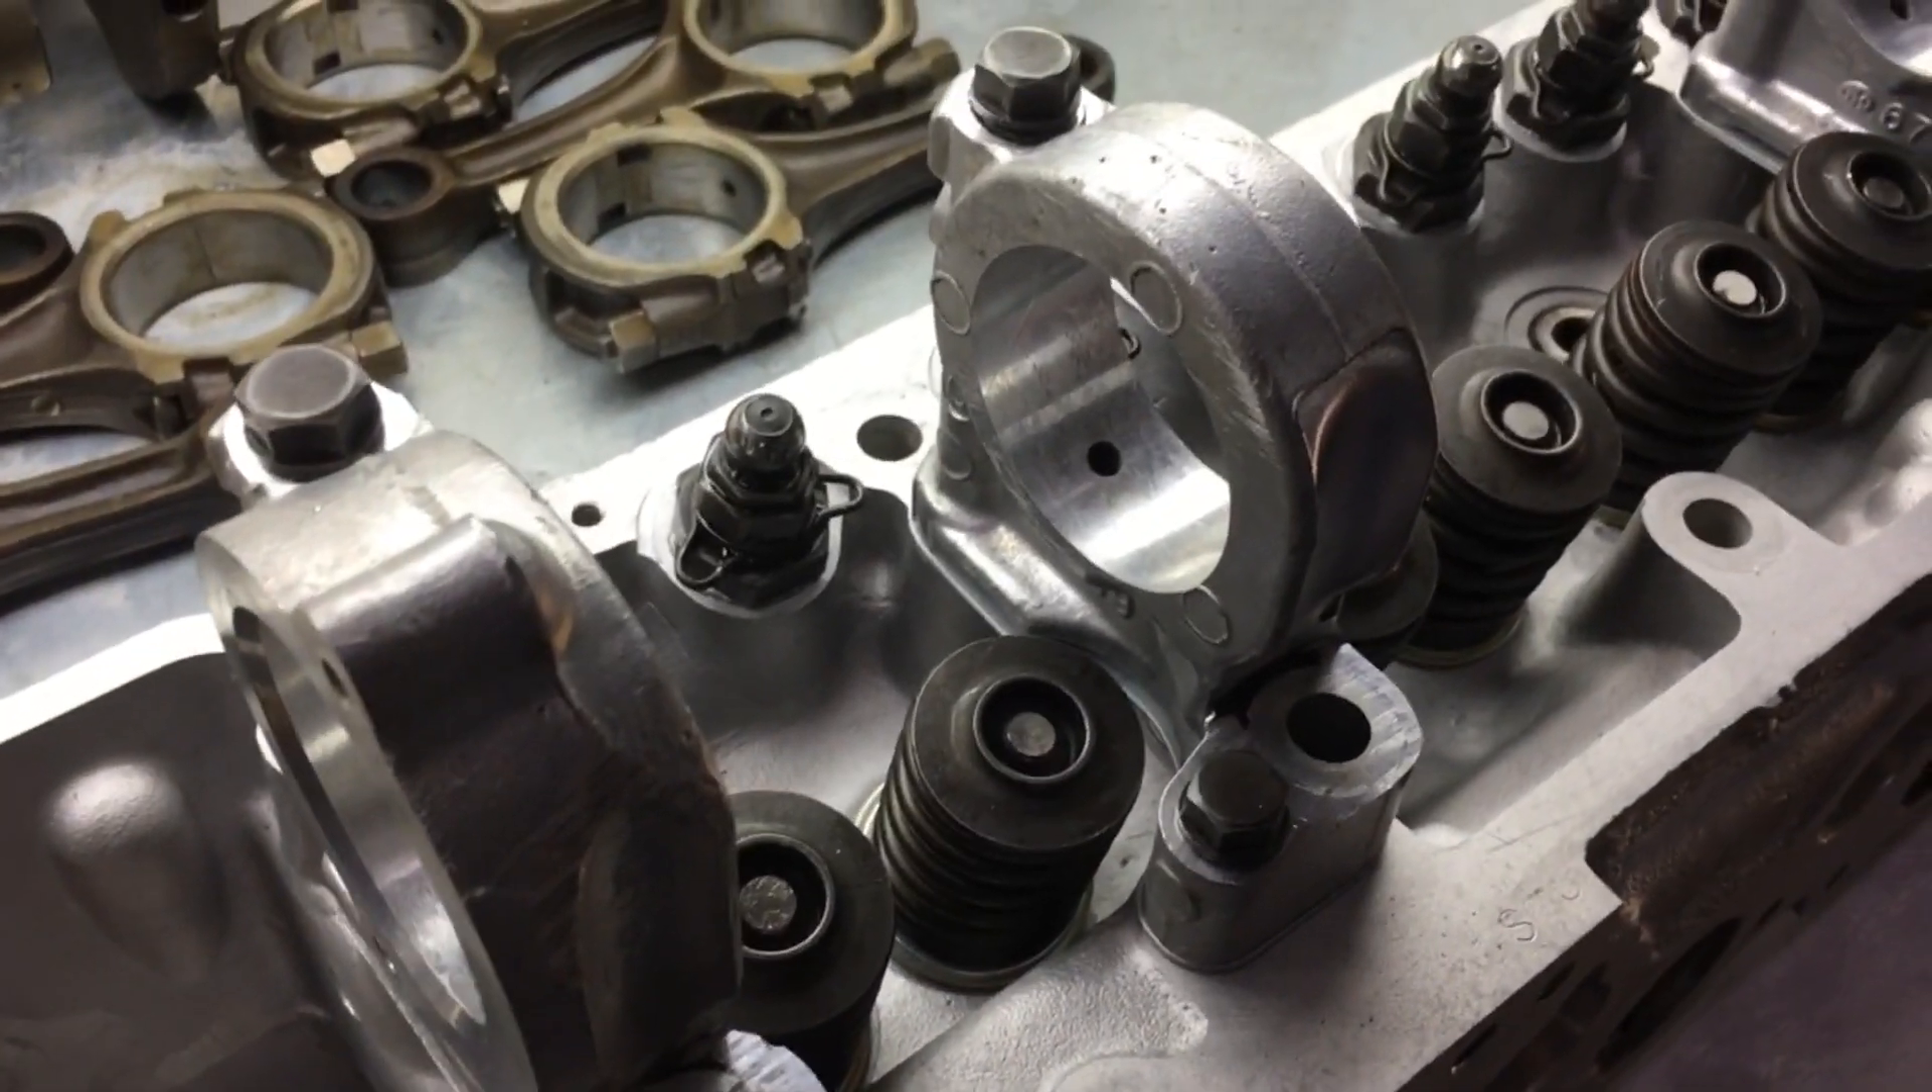So we got the cam towers in.